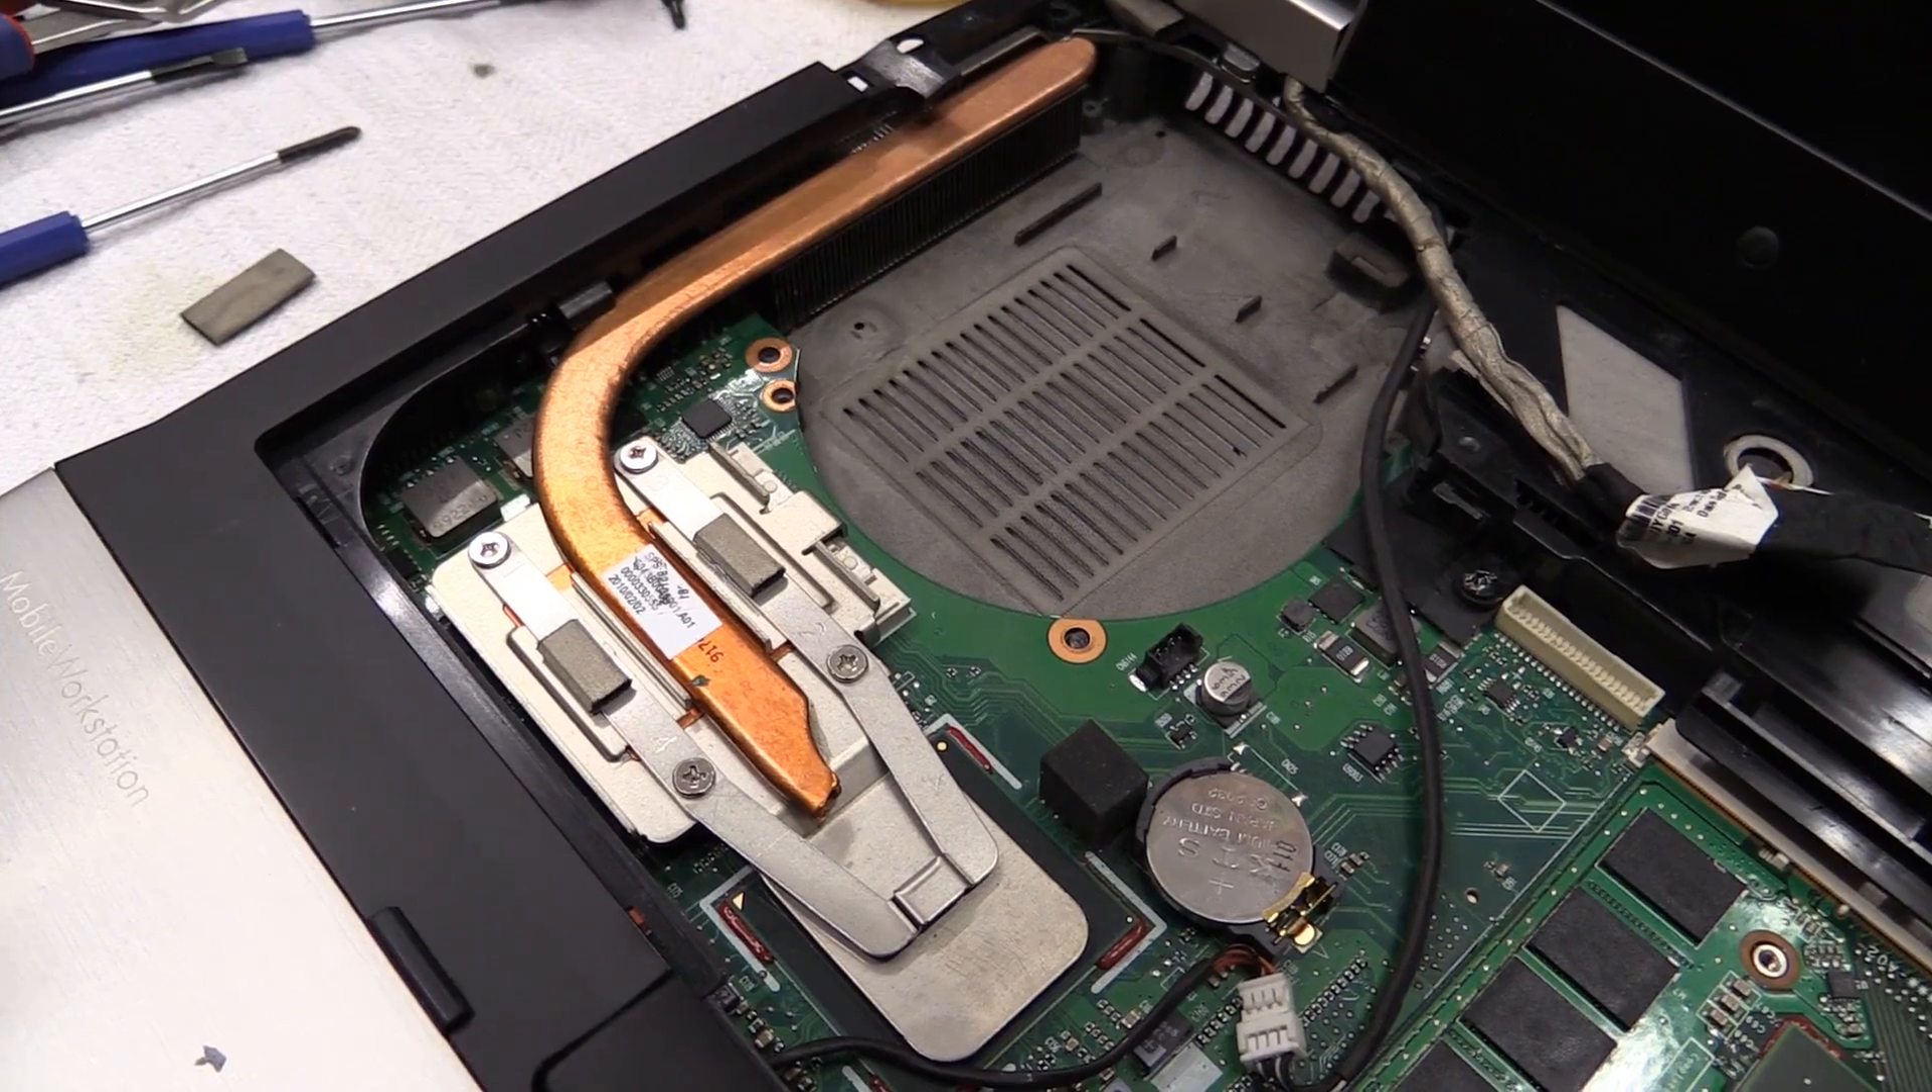And there we have the processor heat sink back in its place and well you can see that really isn't much.